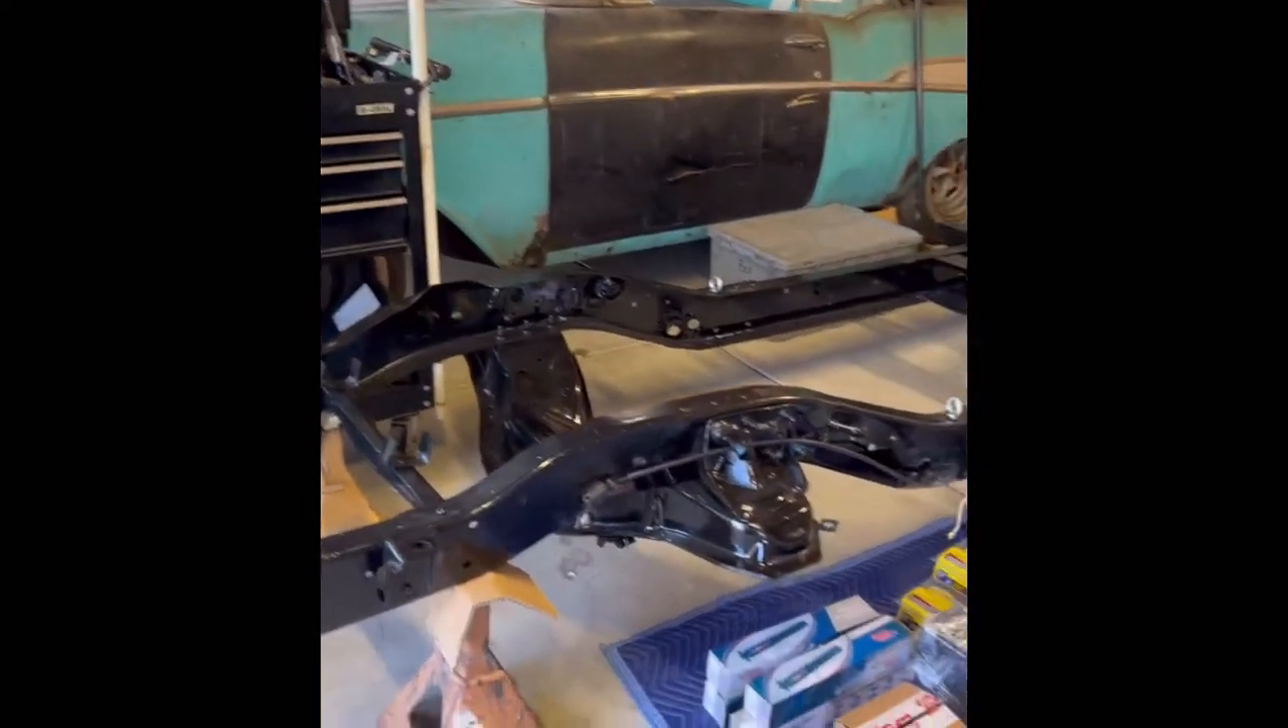The frame is already in place i put it up on jack stands.